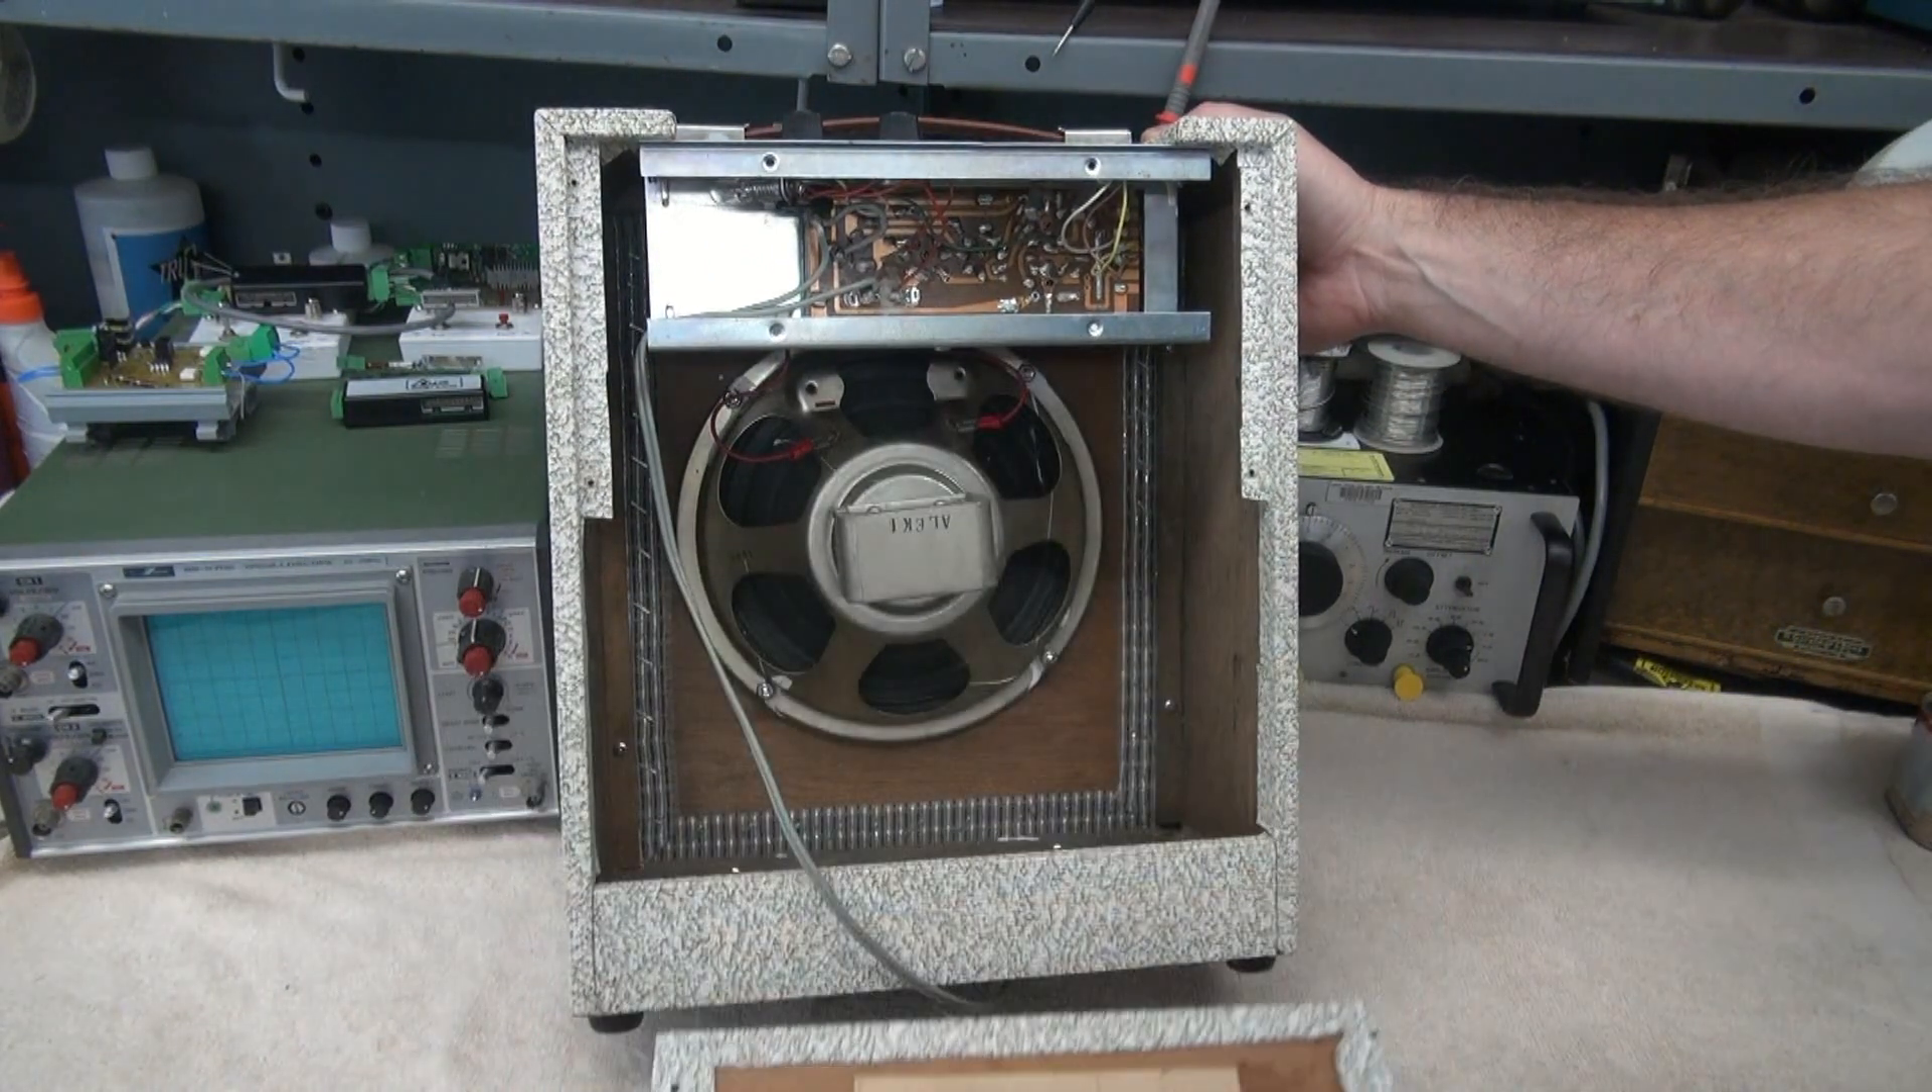I've already pulled the back panel off.